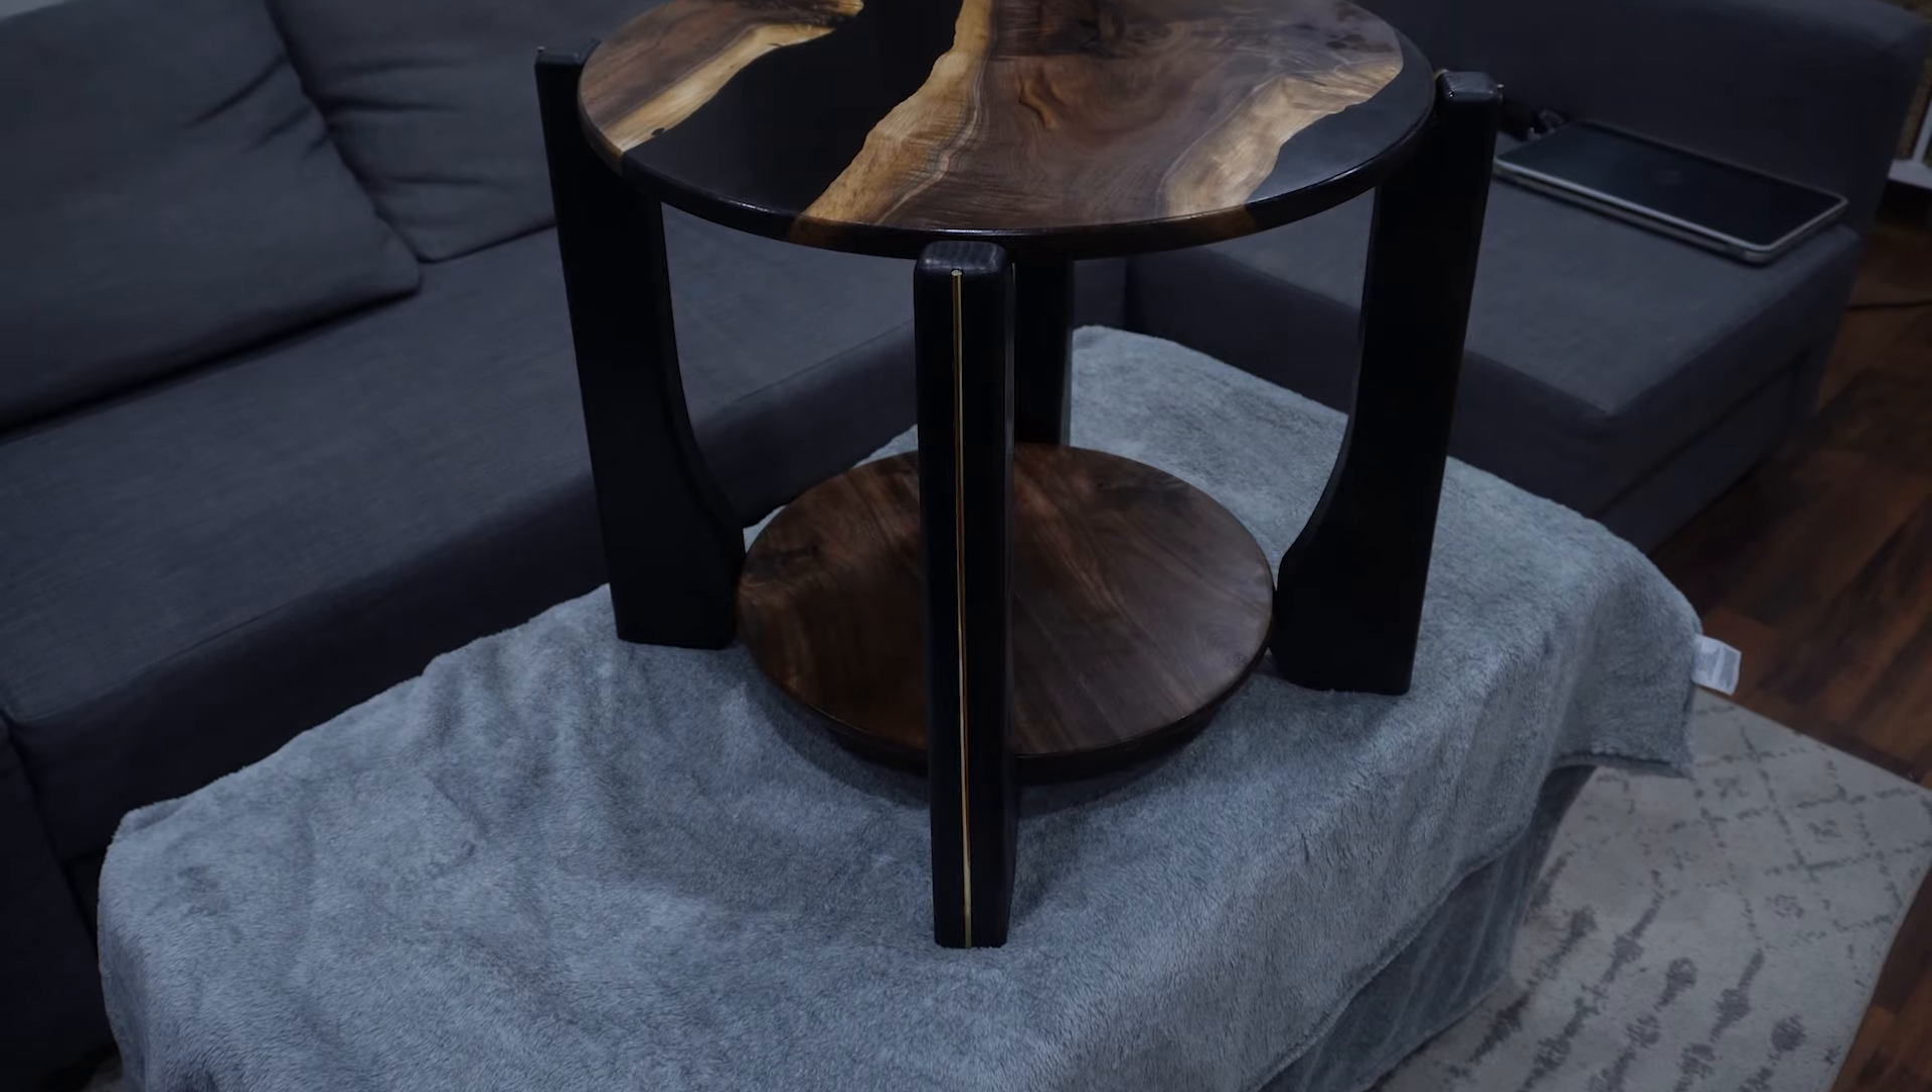So finally the assembly came together very nicely. I did this indoors because all of the pieces were finished and this is just me assembling it on my coffee table.